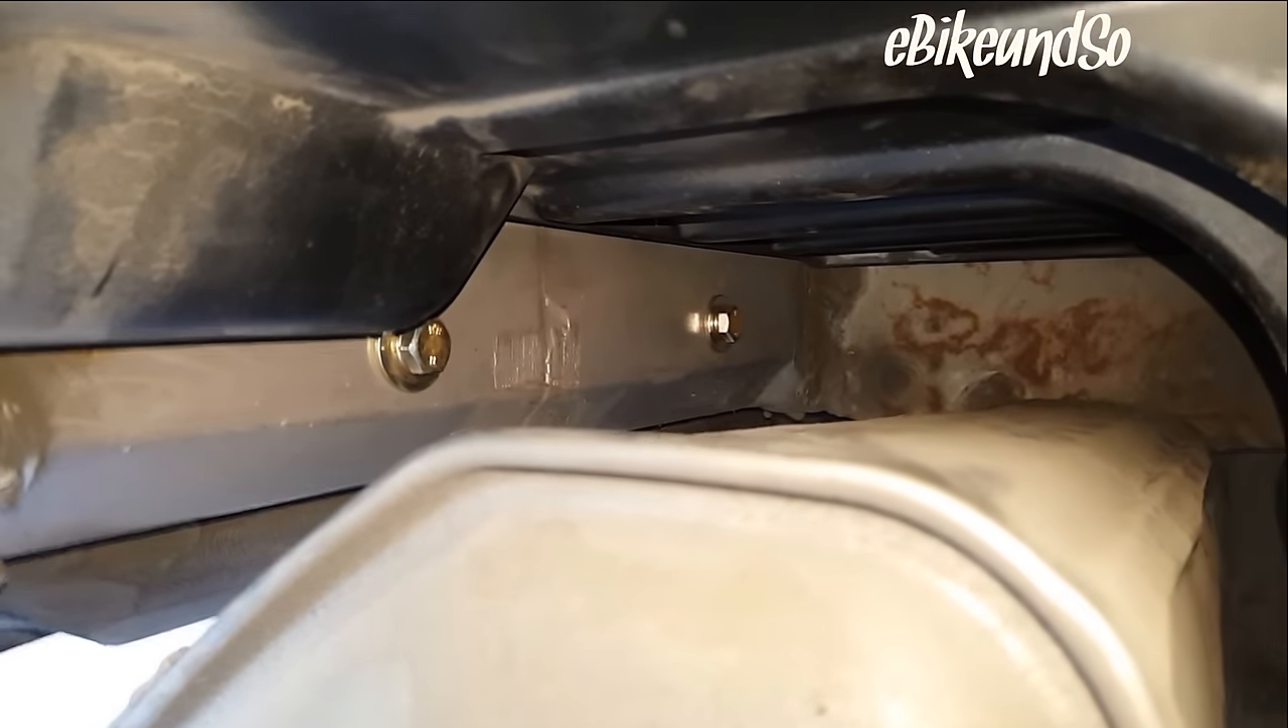Ja, ihr seht jetzt nochmal die Schrauben, wie sie drin sind.